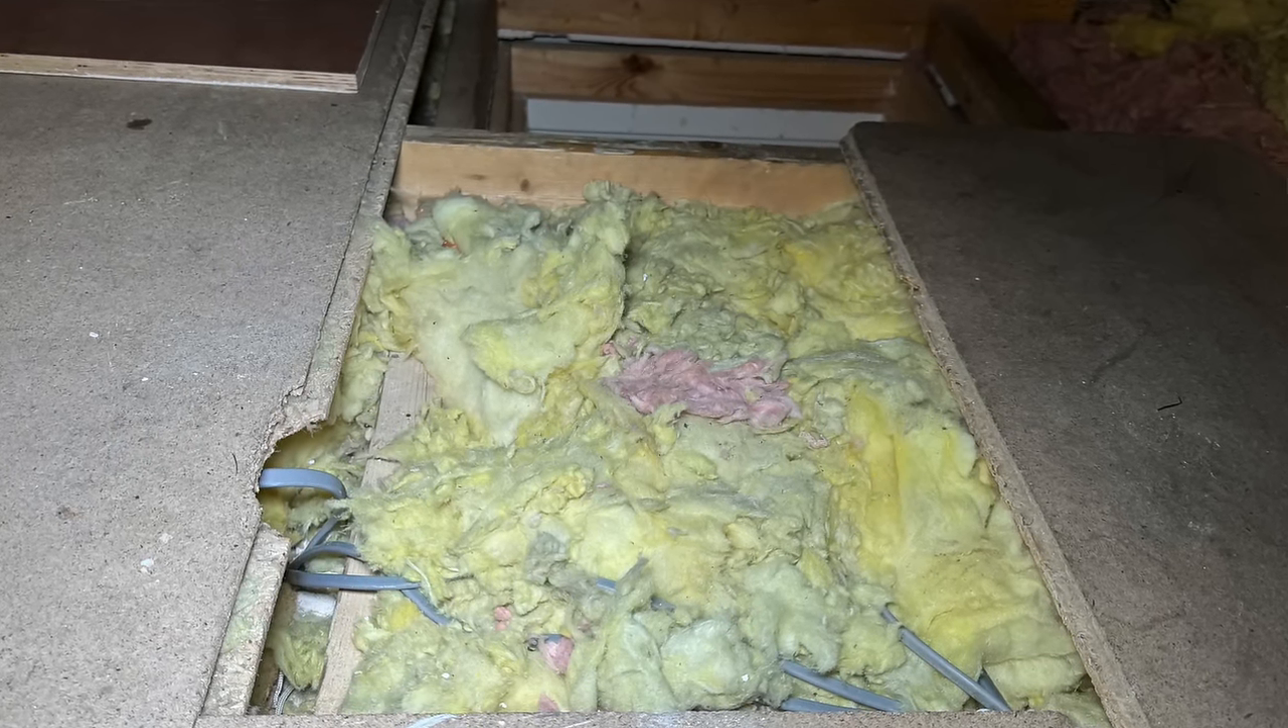Even though i do have a walkway going all the way down to the bottom of this loft there's big spaces missing like this one here.